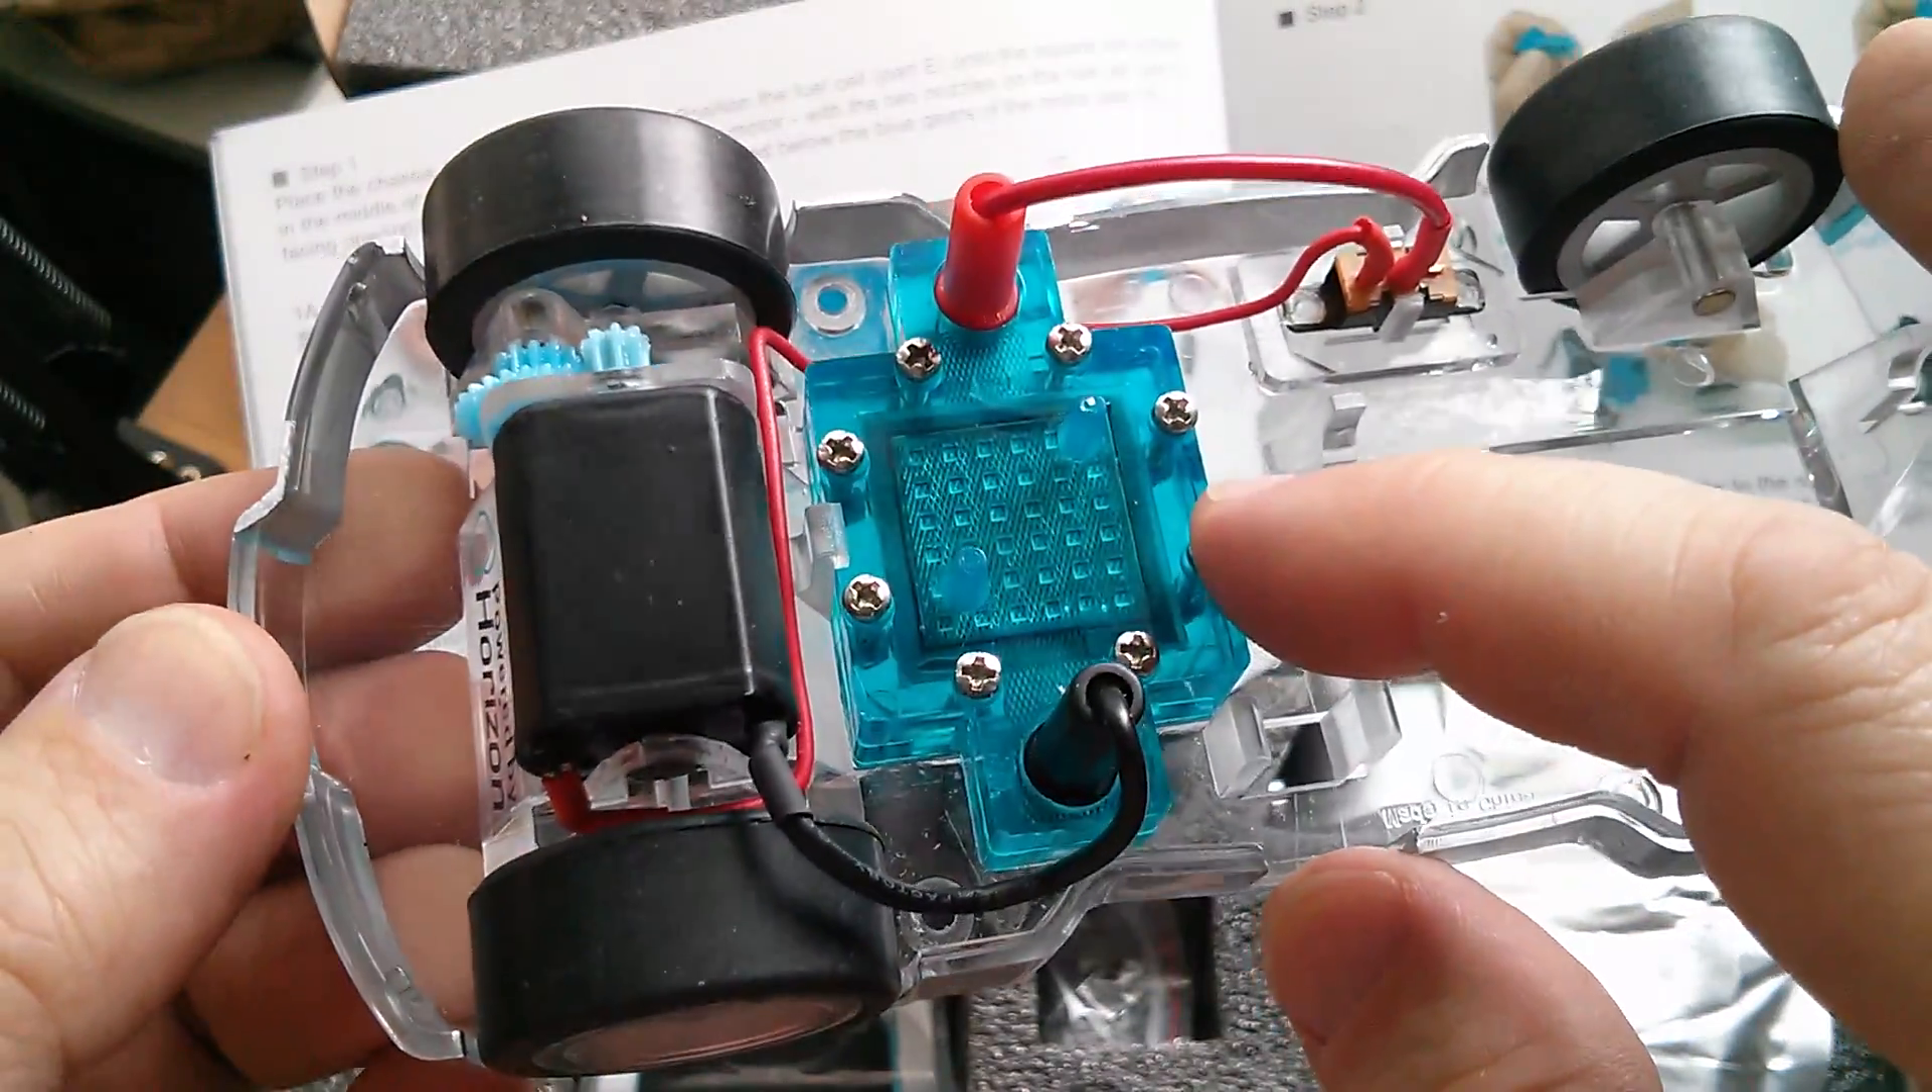Yeah so here's the fuel cell clipped in position and then that motor just plugs into the fuel cell and there's a switch there to switch it on and off.